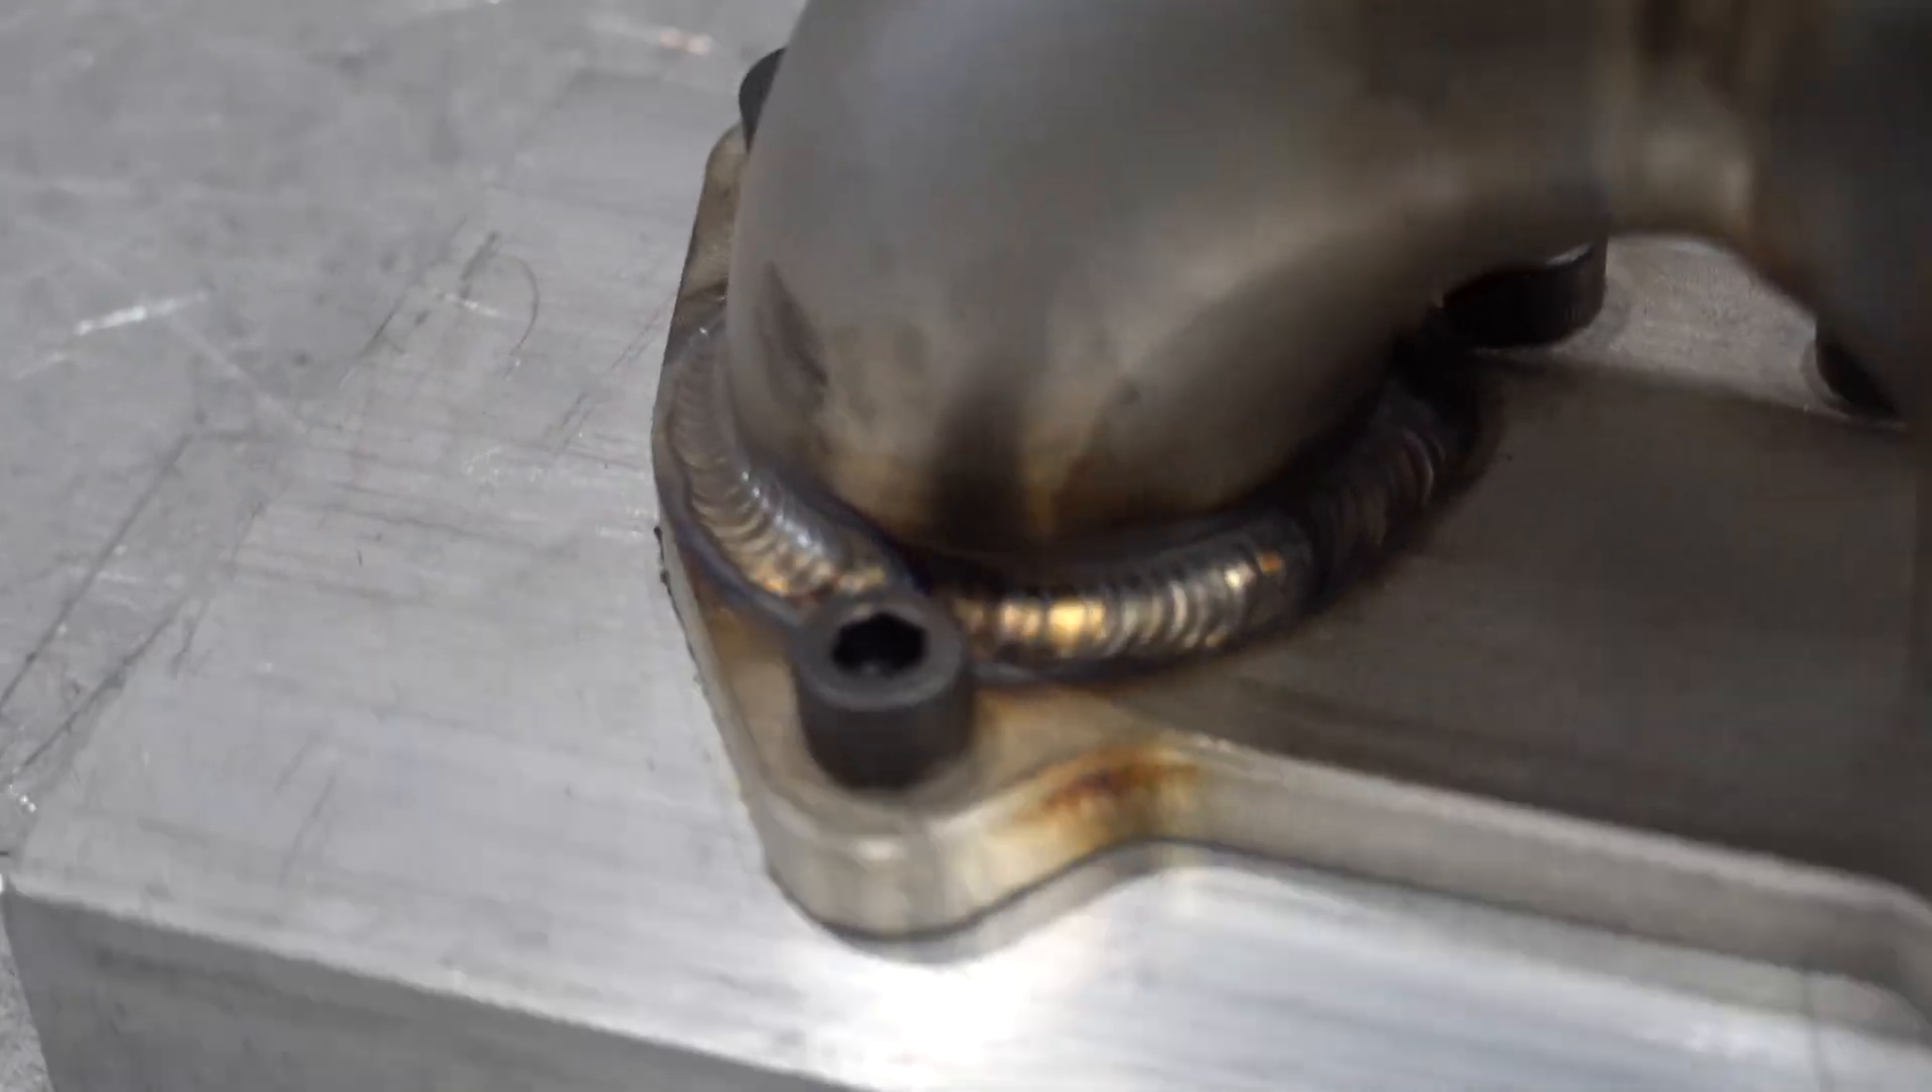That's how that weld turned out looks really nice all the way around.